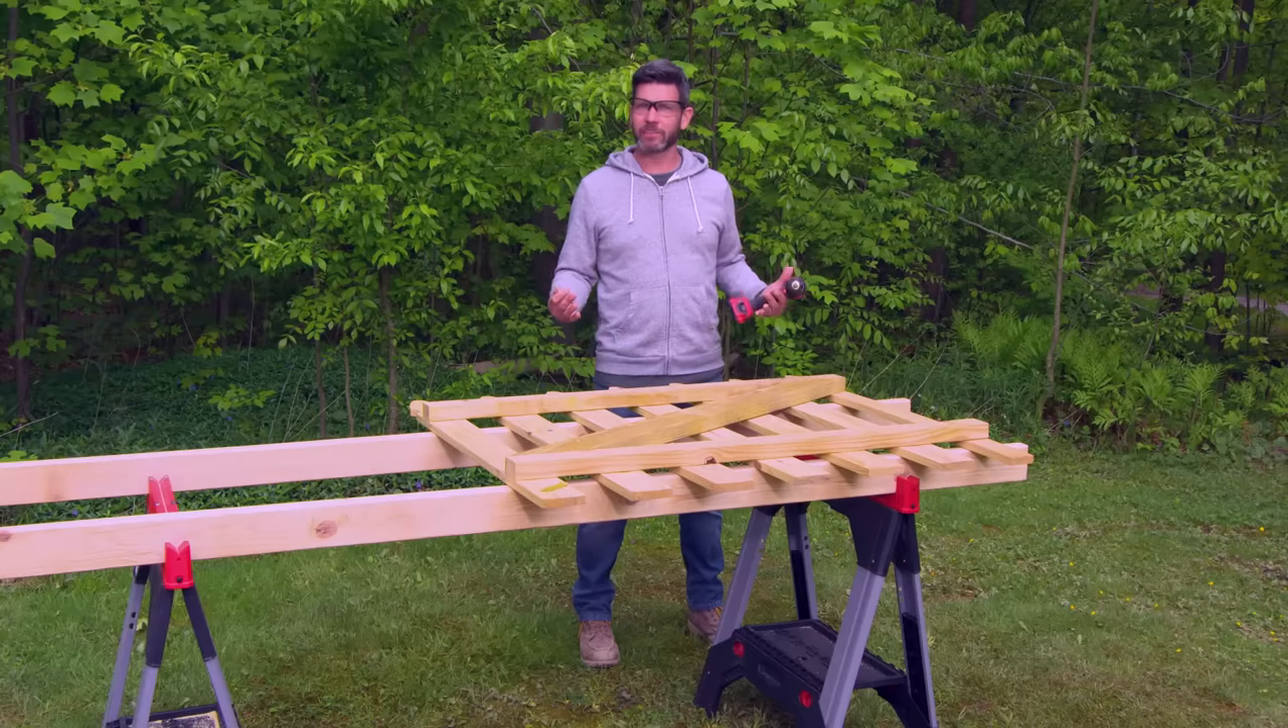For our gates, I've just cut down some shorter sections of fencing and added this diagonal support brace to keep it straight.